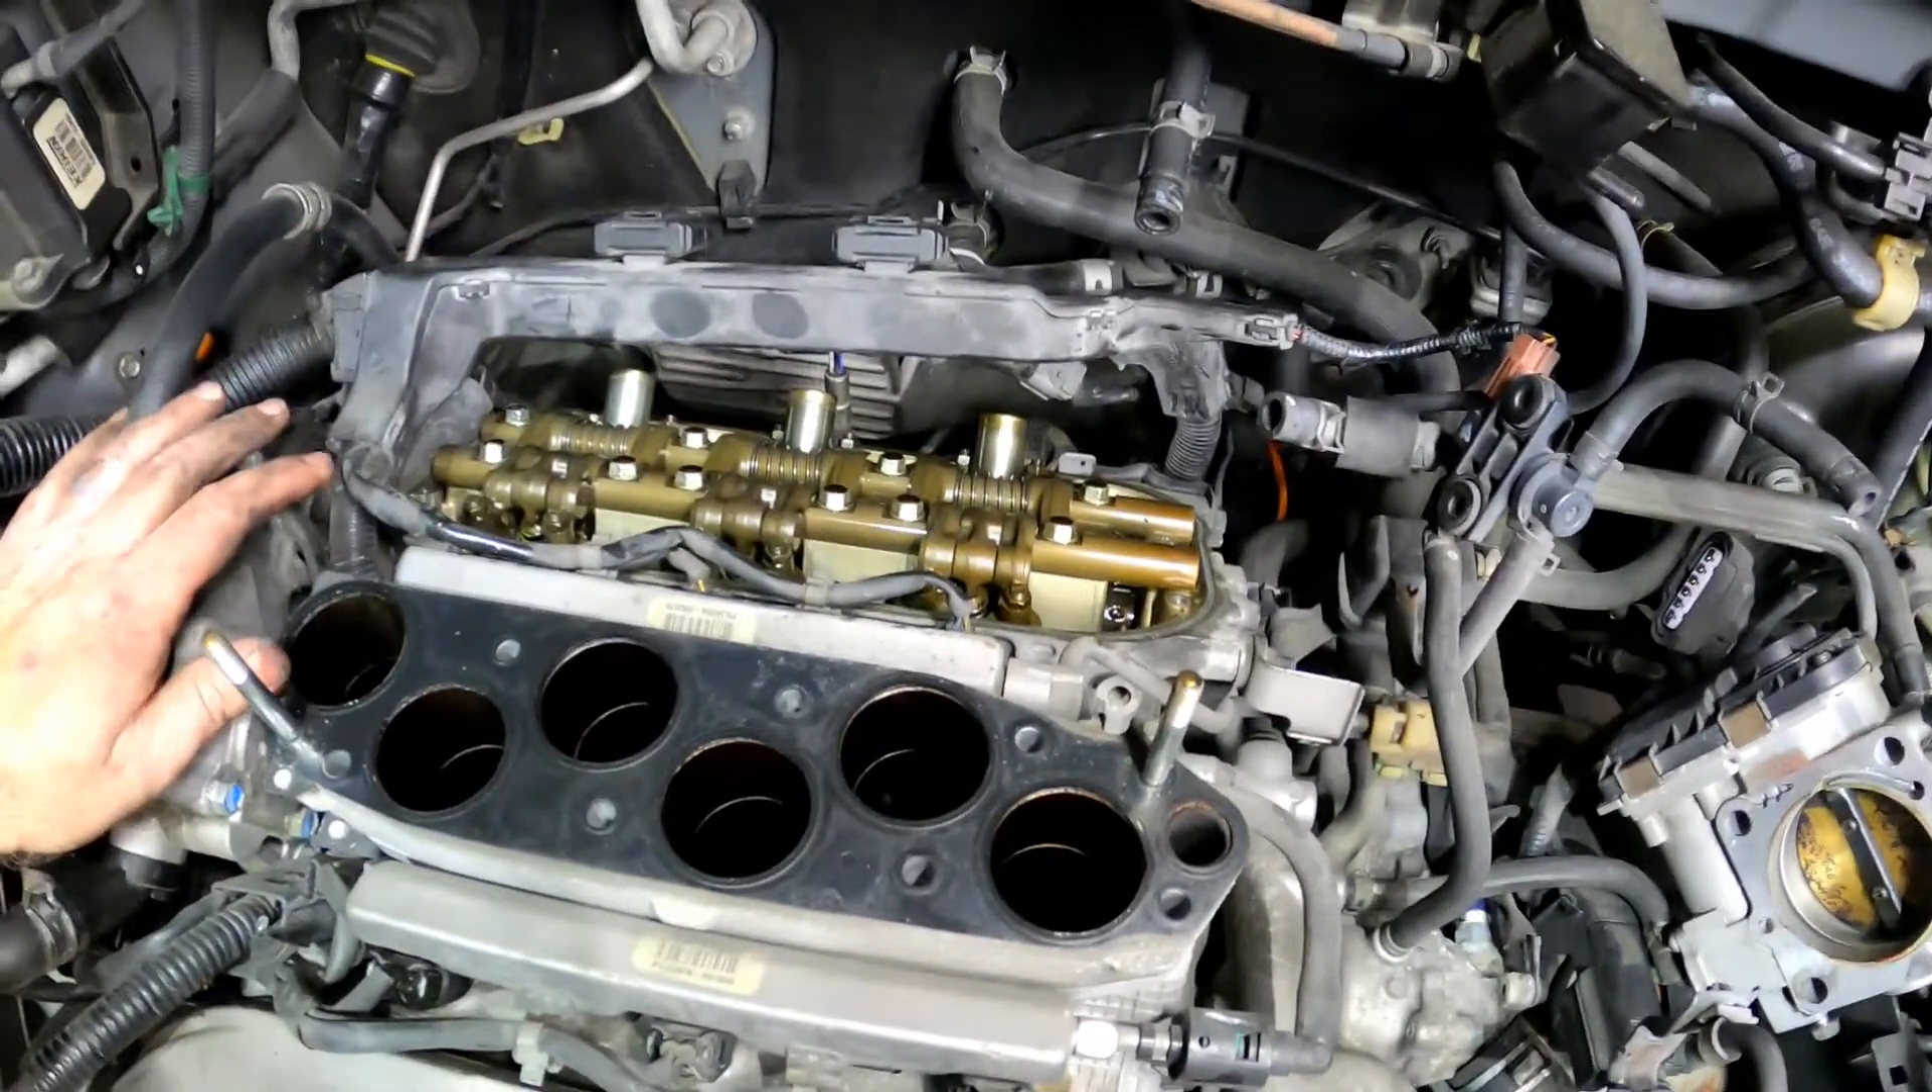We're at this point now I've got, I've taken the rear valve cover off.